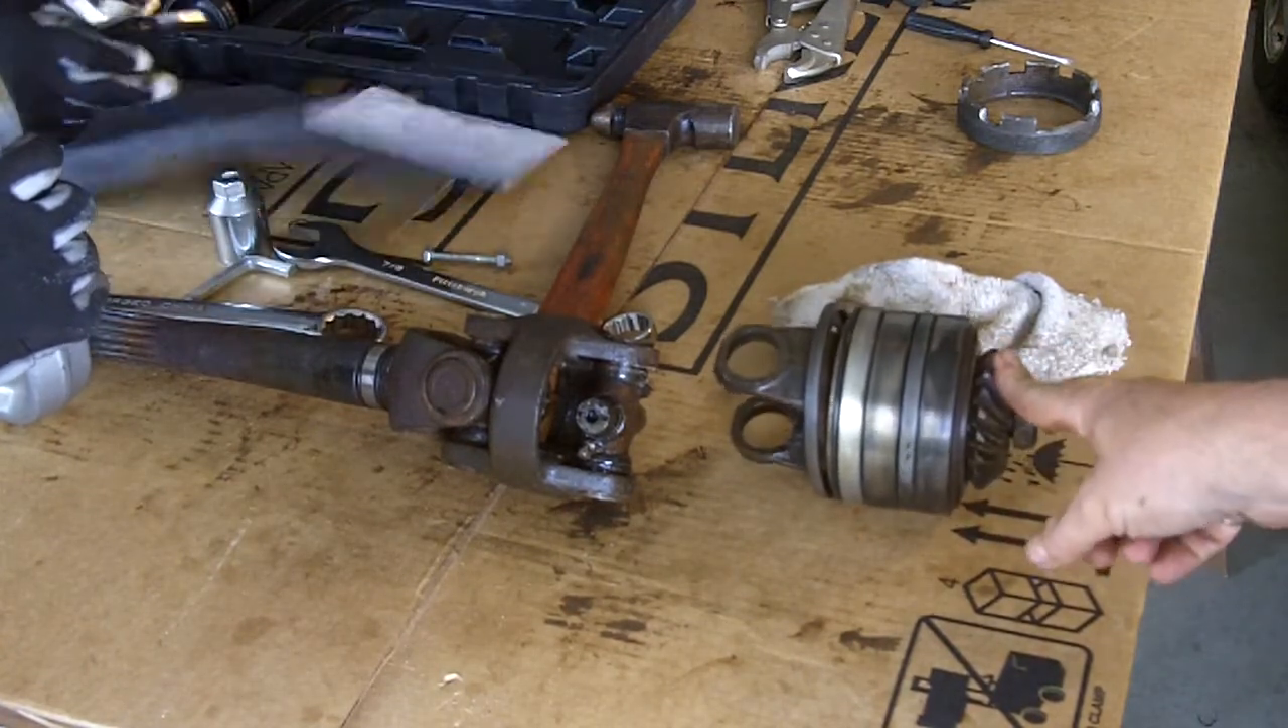We can't get the gear off the front of the yoke.